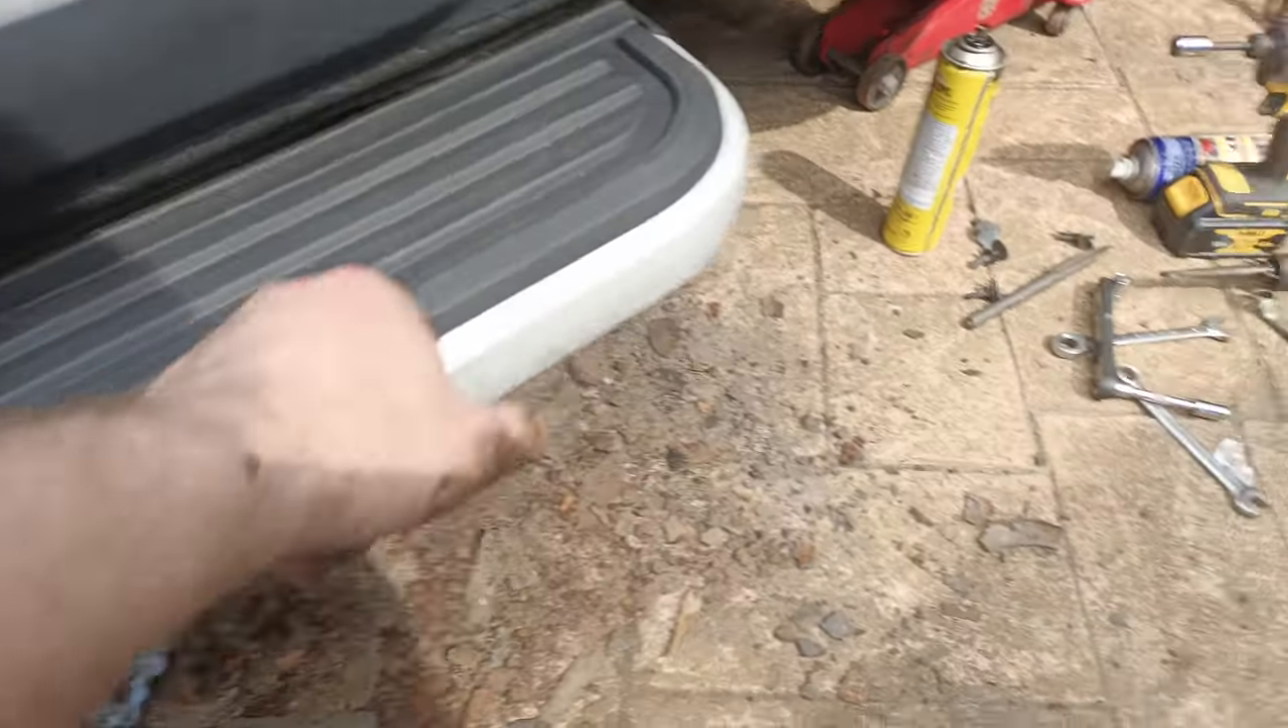There's the new step on. I still need to give it a bit of a clean, give it a wipe, but it's on.